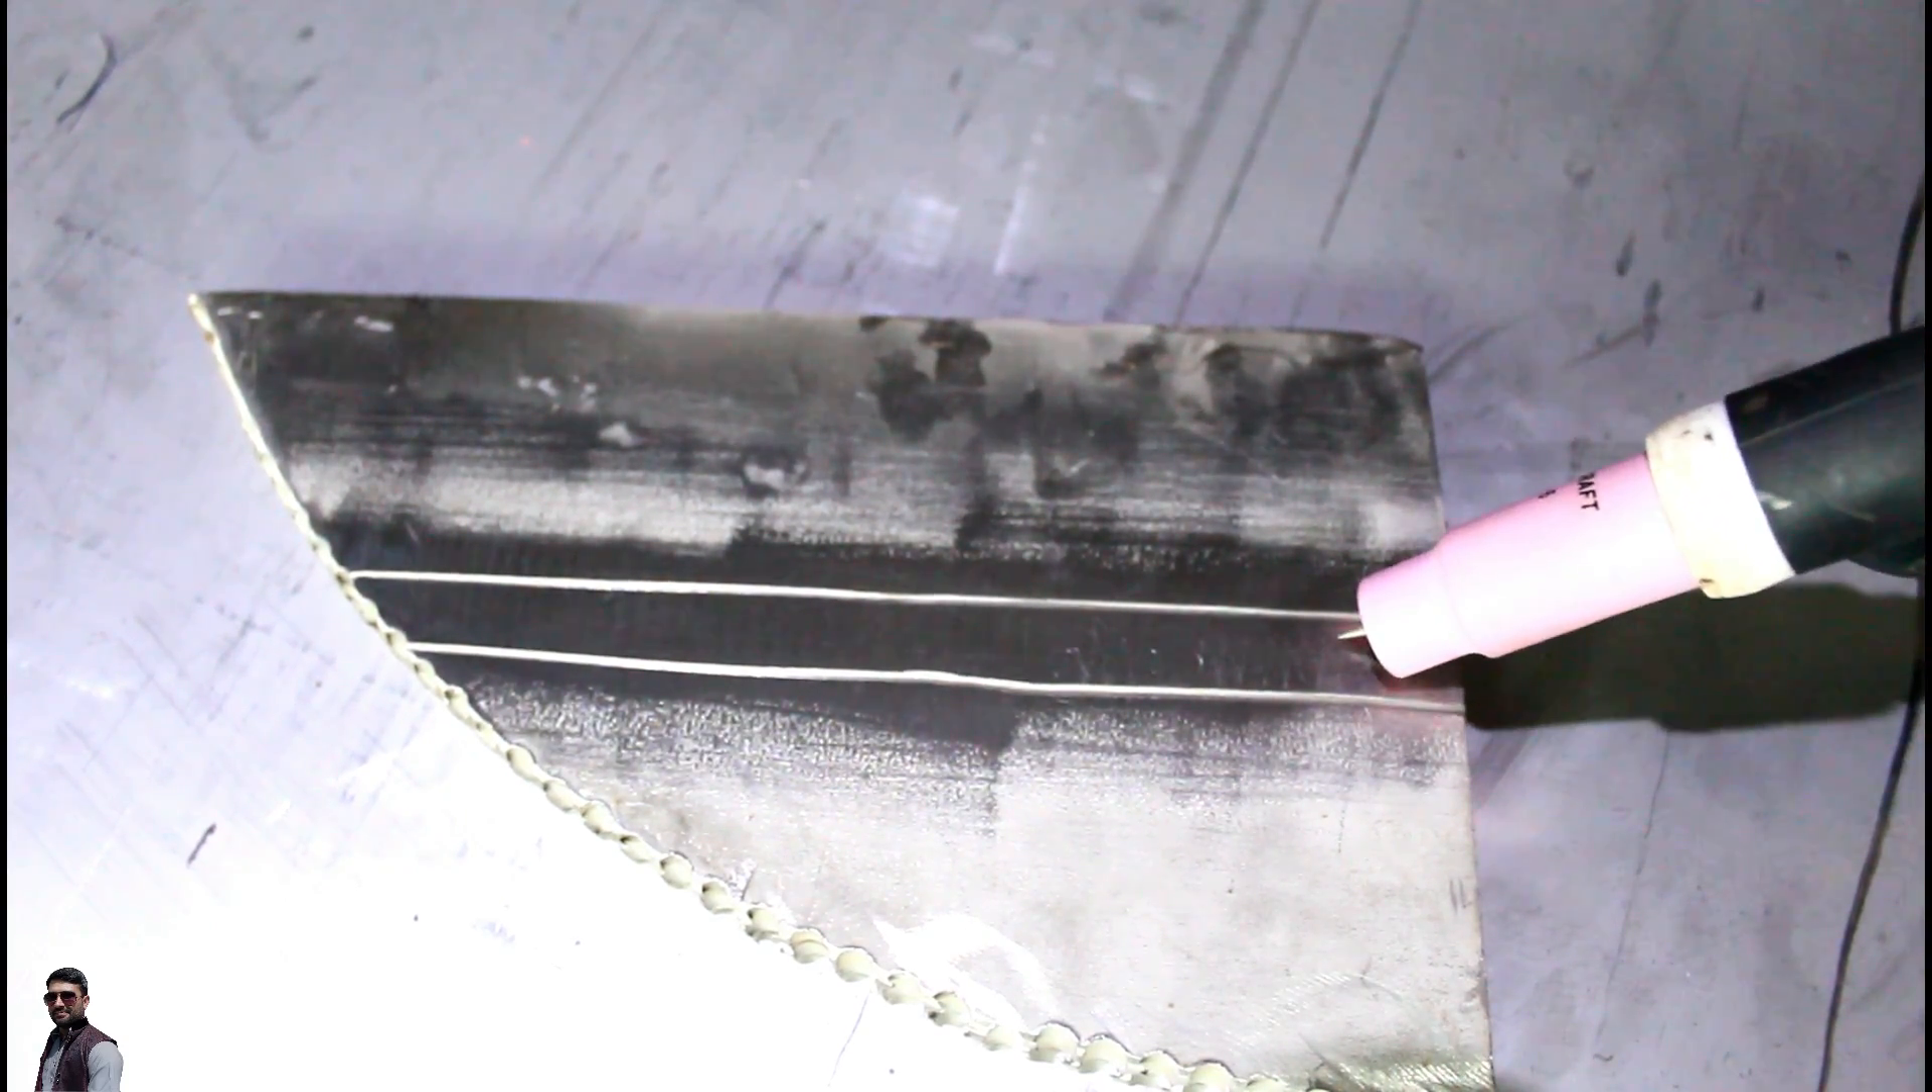میں نے ویلڈ کرافٹ کا نمبر سکس کا جو کپ ہے وہ اسے لگا دی ہے ٹارچ کی اوپر۔